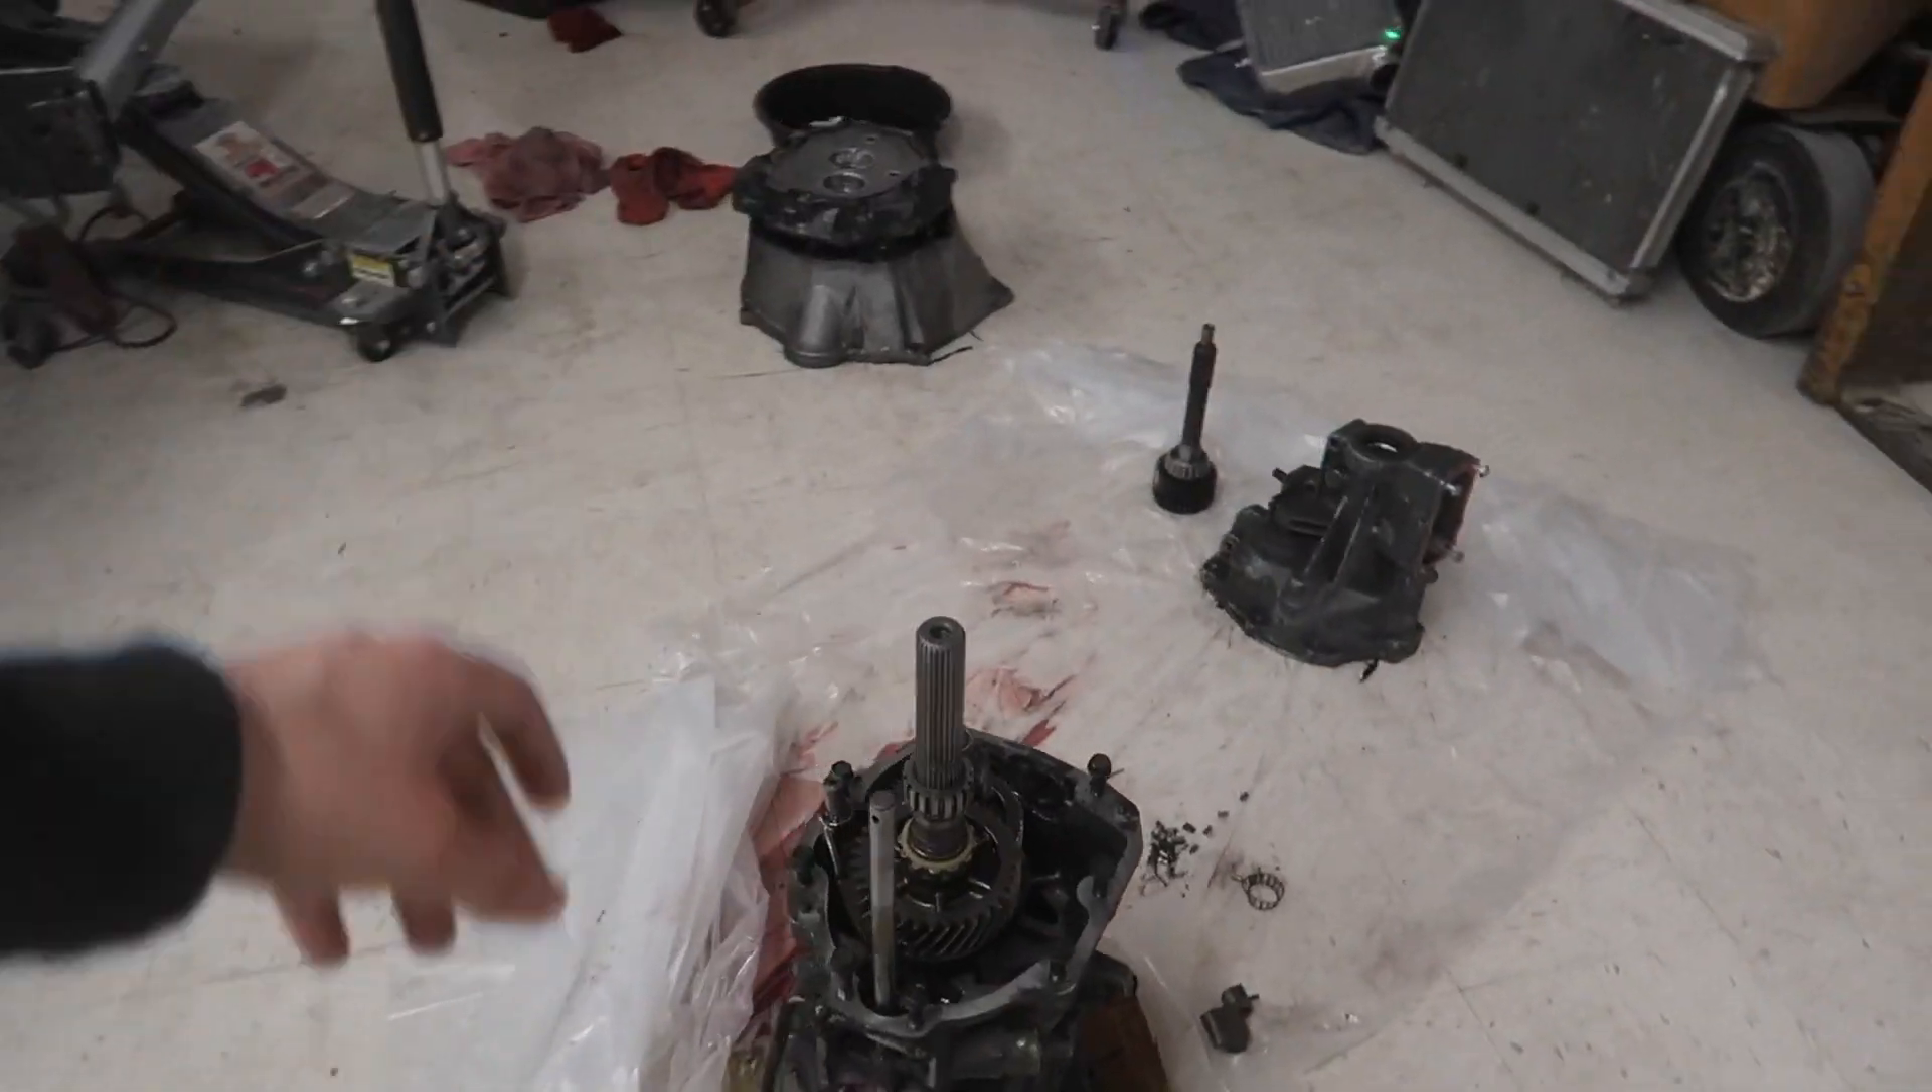Frank was able to get his transmission almost entirely apart. The only thing left is to take out this kind of main assembly here.